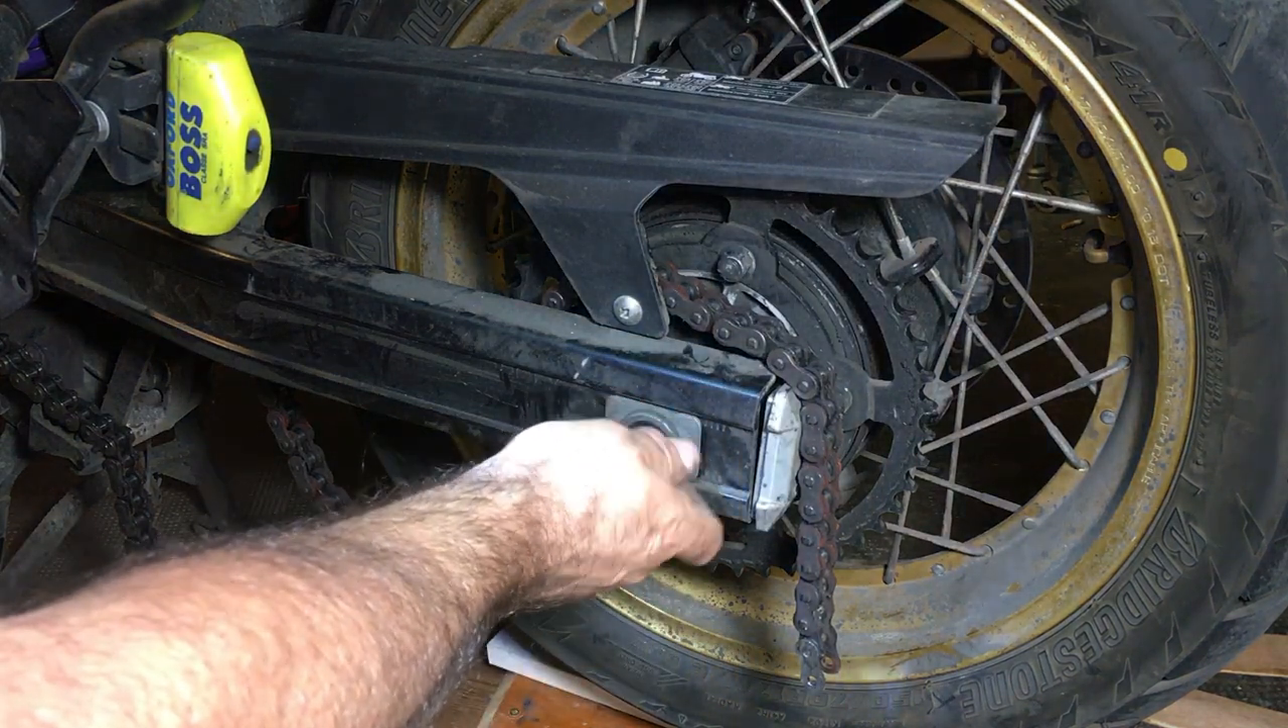Je mets la chaîne de côté je l'enlève pas pour le moment.